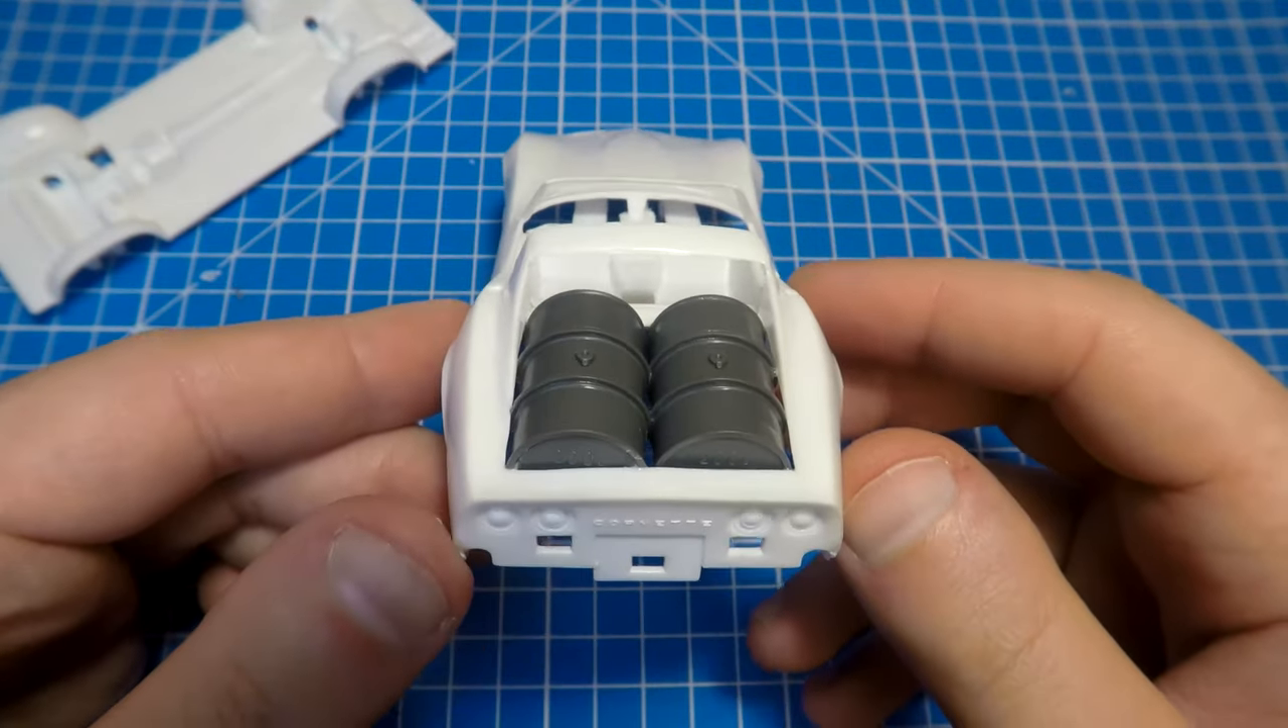Barrels finally installed with the help of thick glue.